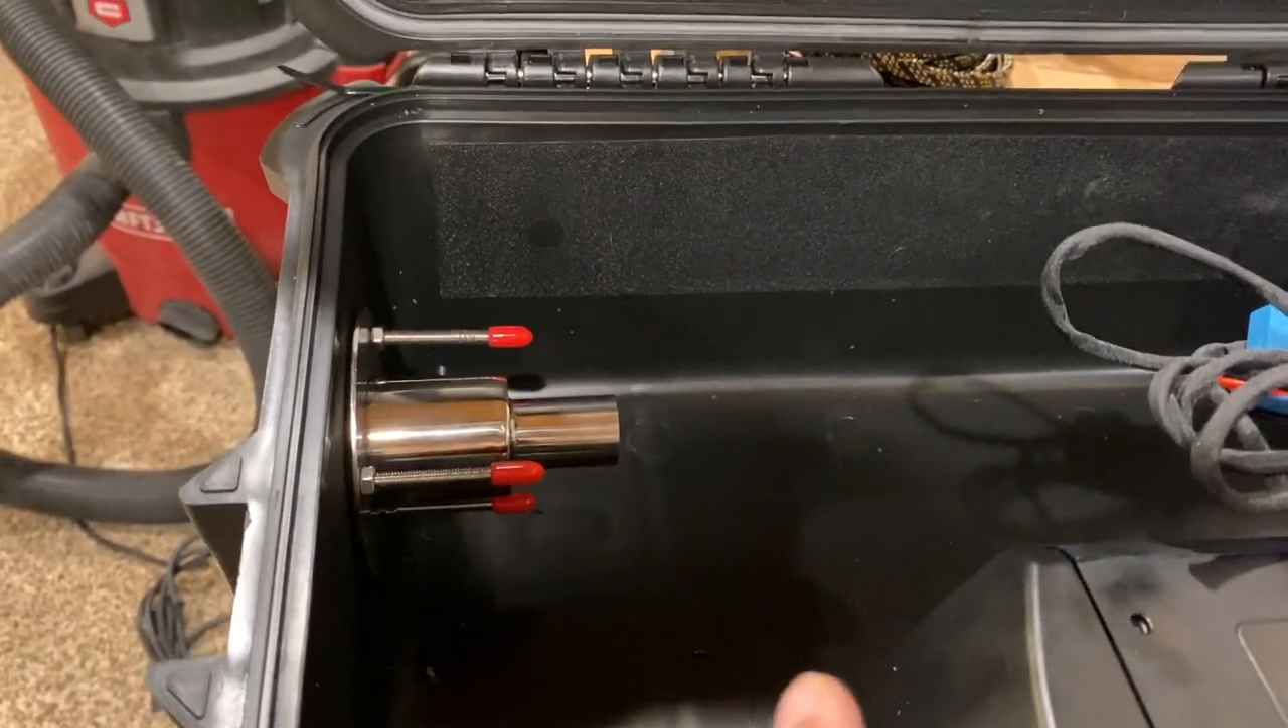And then here you can see on the inside, I went ahead and just put those little bolt protectors on there.